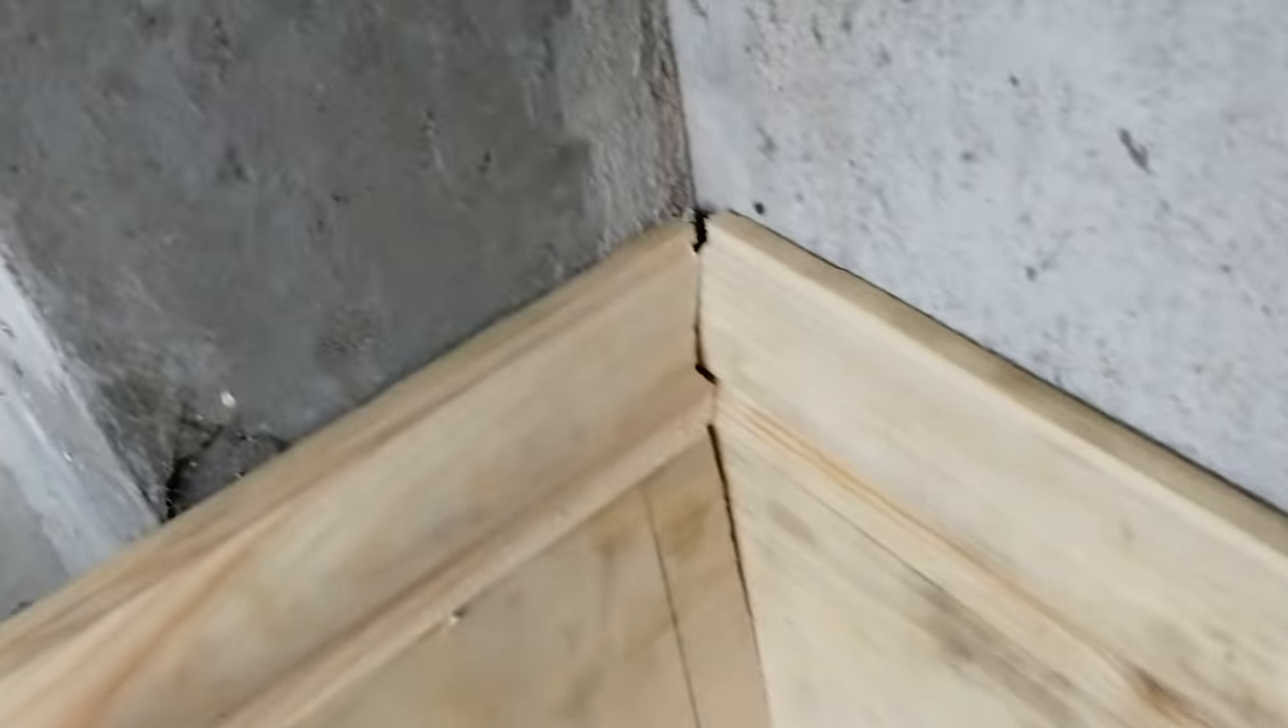This wall is slightly leaning back. It's kicking at the bottom. As you can see. There's a little bit of a gap there.